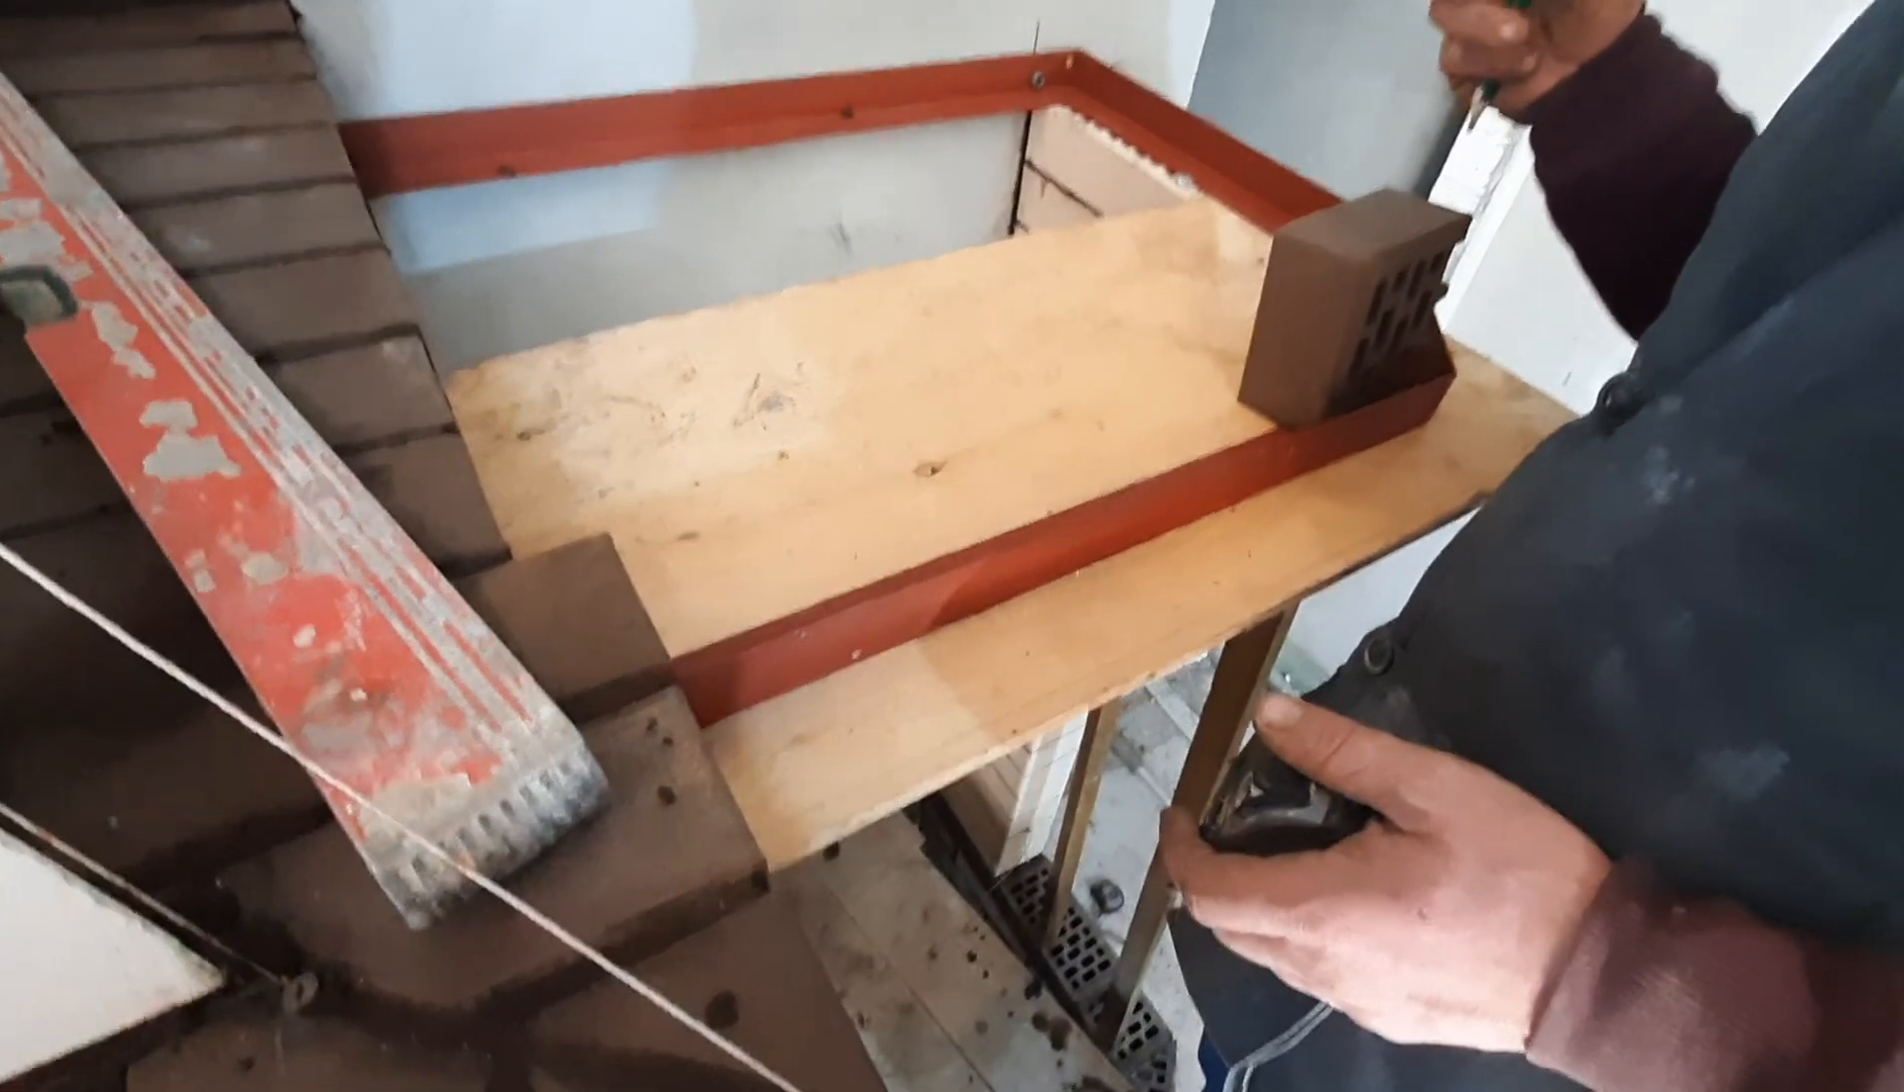С этой стороны мы установили опалубку Для того, чтобы можно было карниз хоть как-то смонтировать.